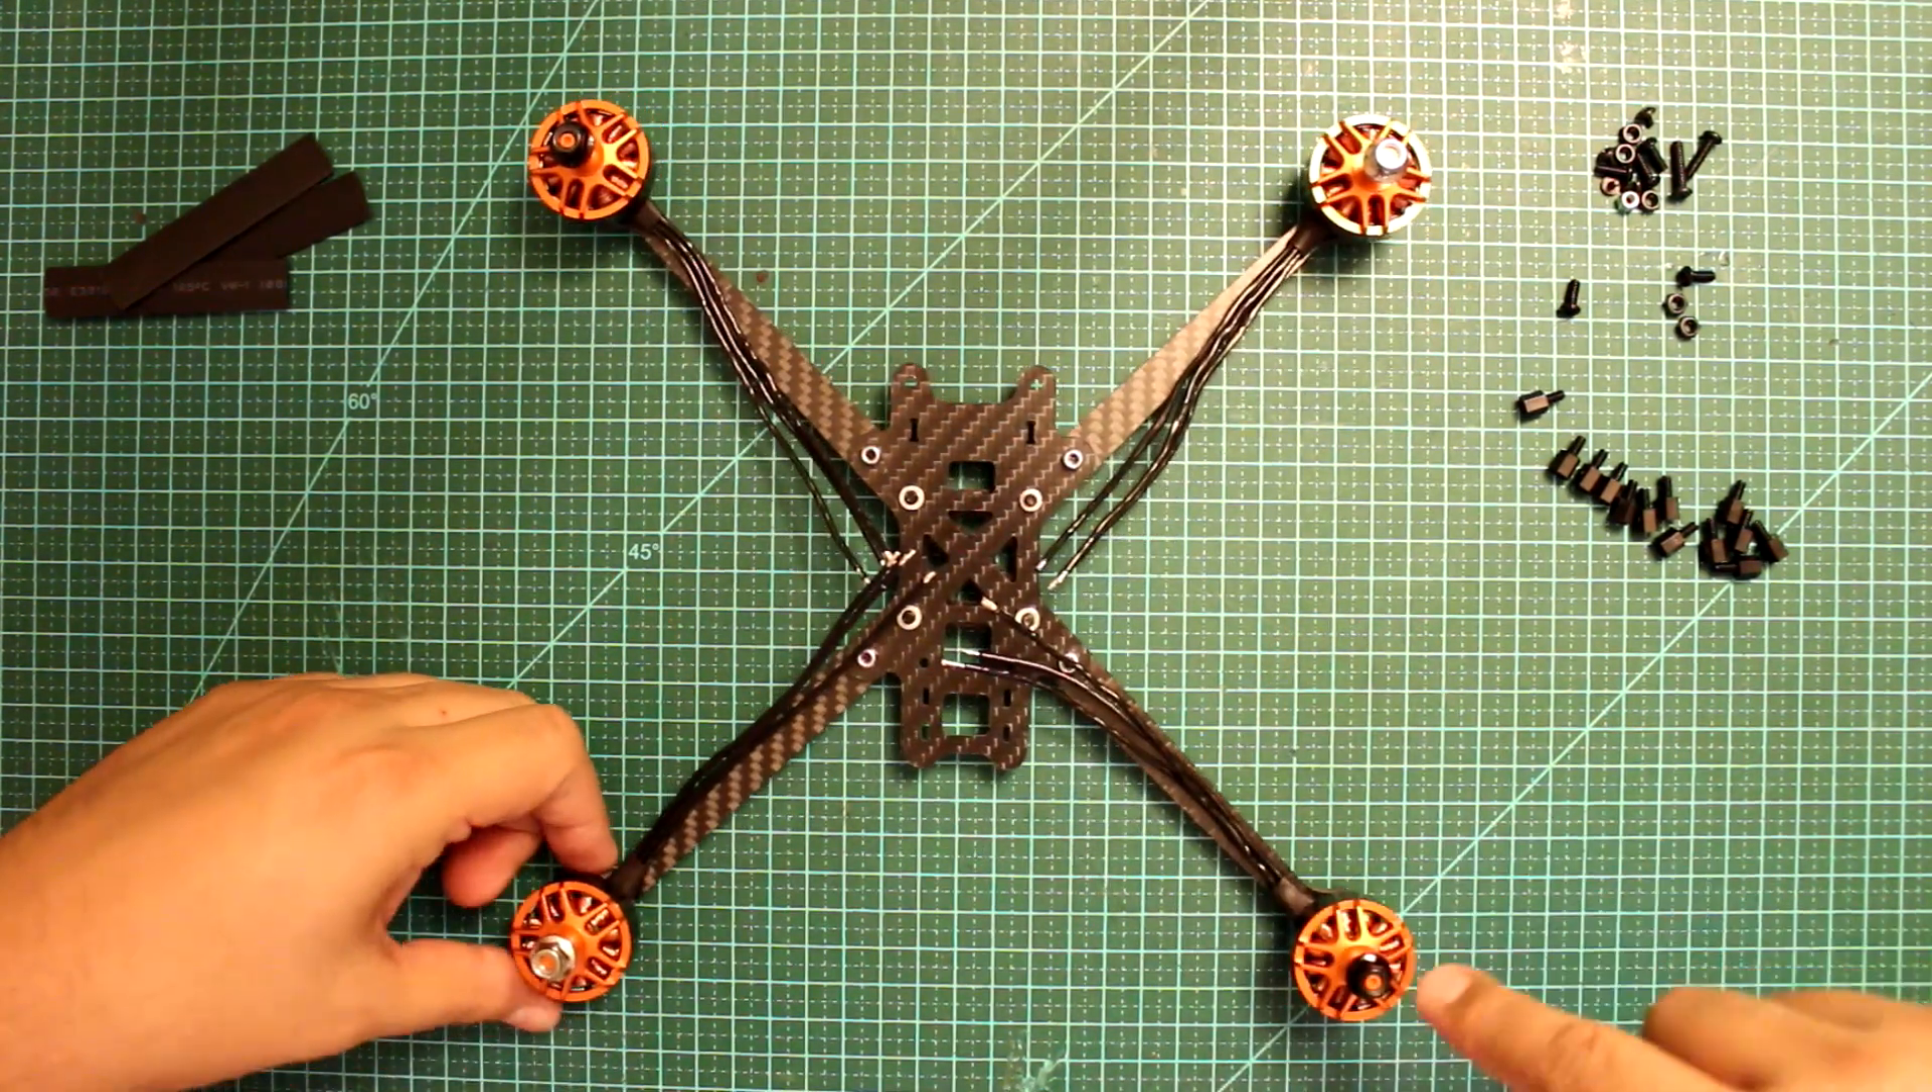Já fixei aqui os 4 motores, né? Tudo na ordem correta Preto Prata Prata Preto.